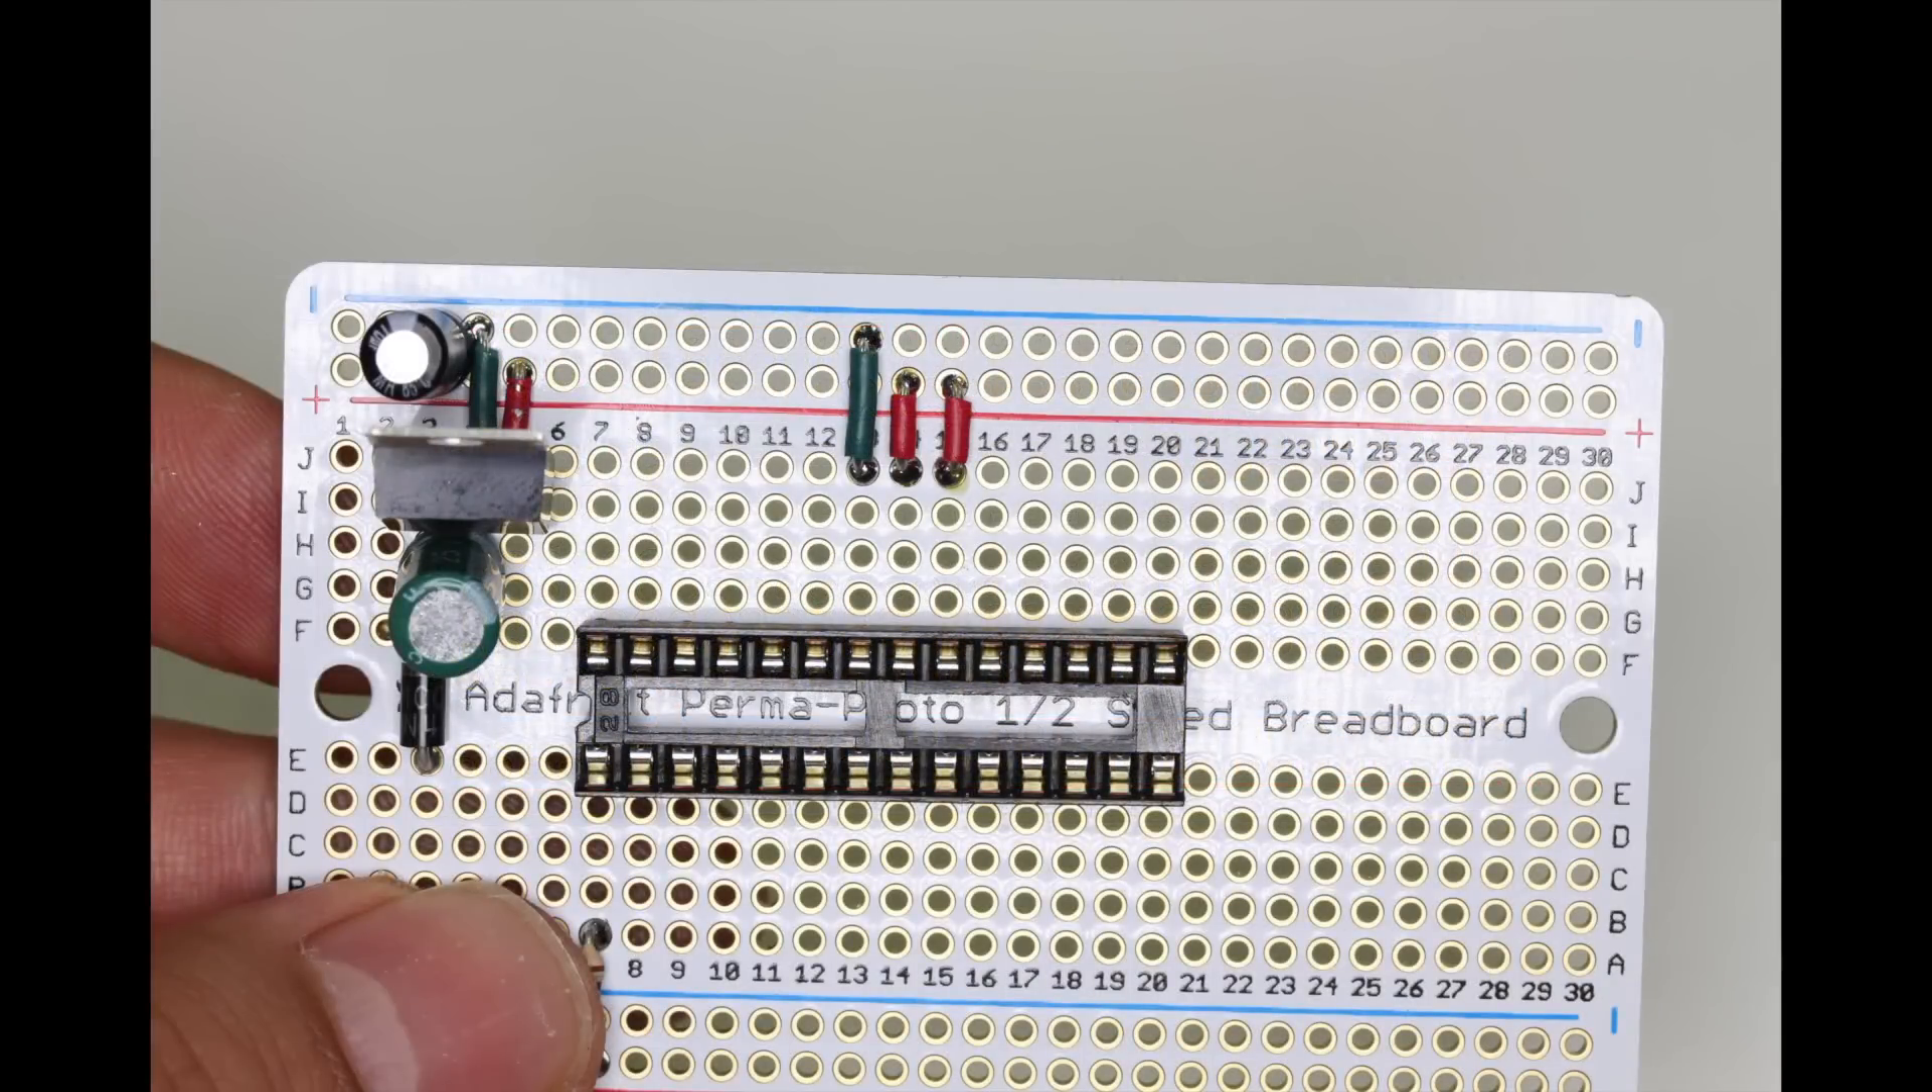Here's the three wires in place.